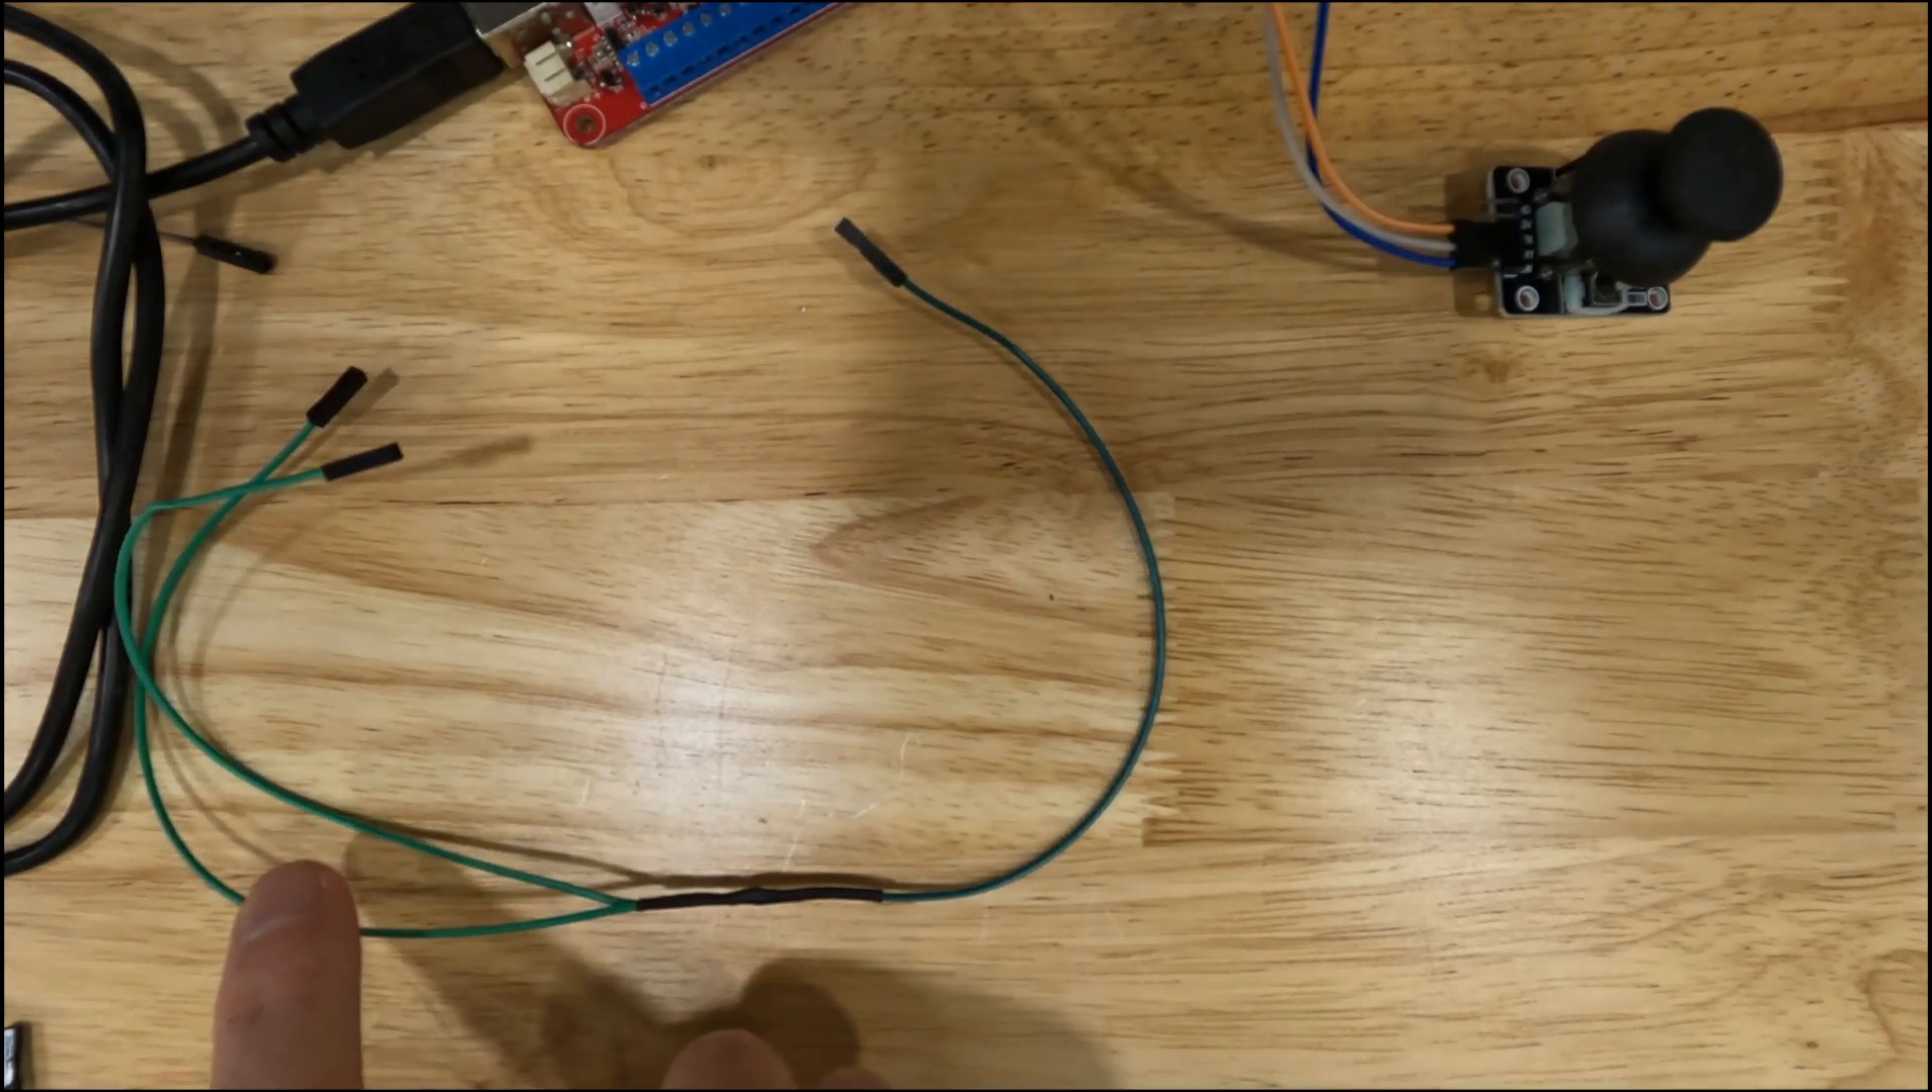I have soldered that cable into two separate wires also with female ends.